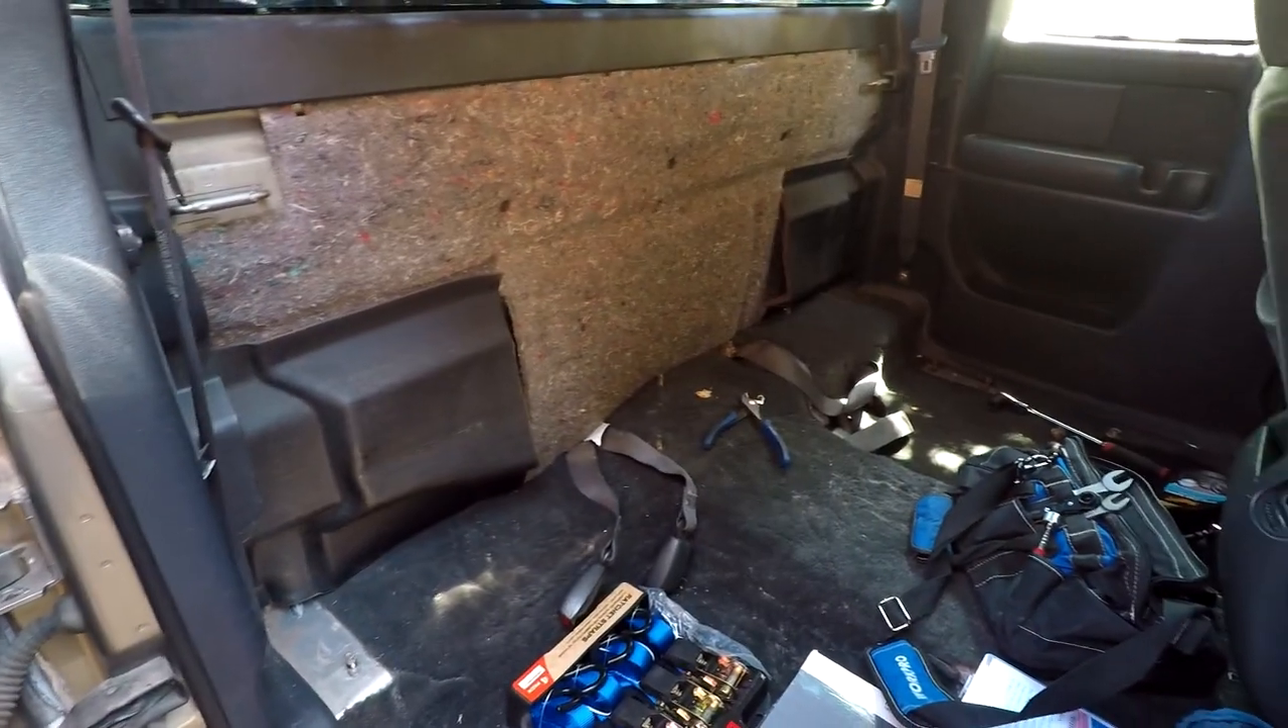And with the seat gone, now you can see just how much working room that we have.